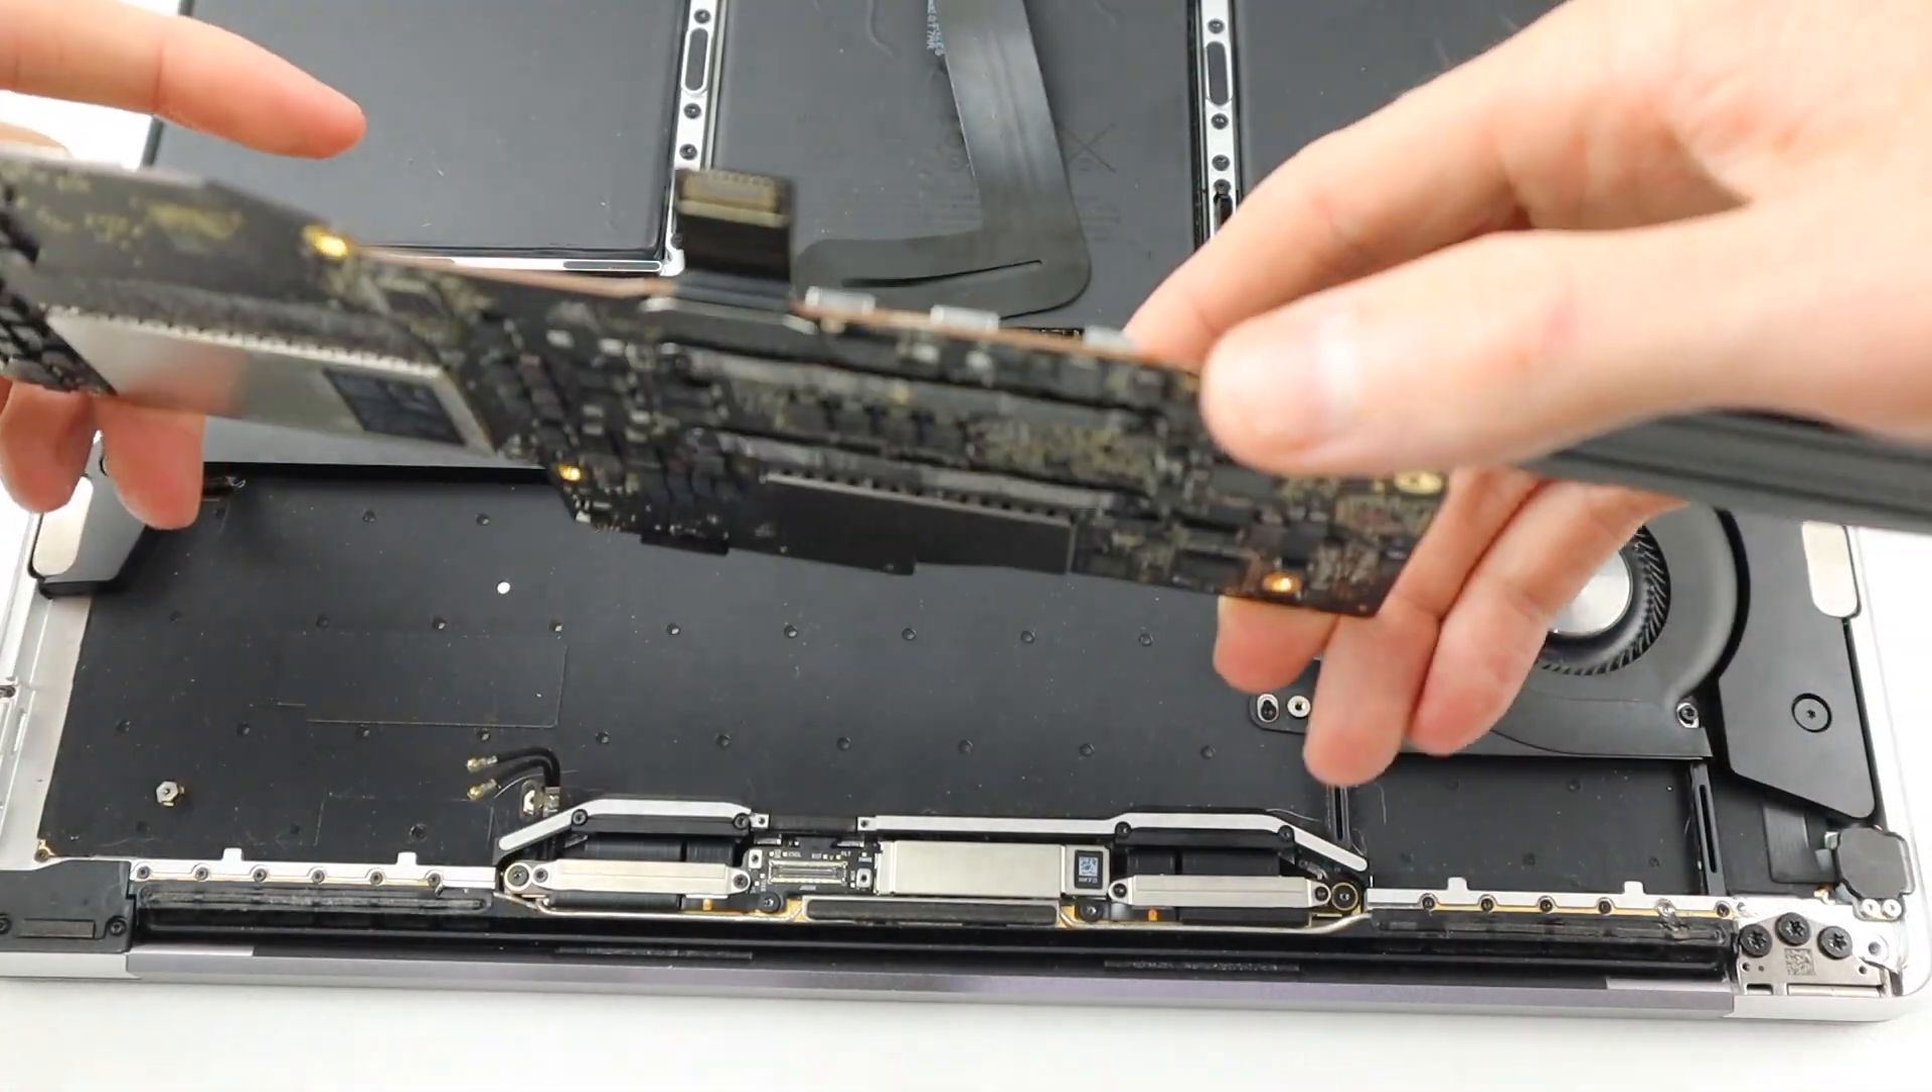With the logic board finally removed, we can take a closer look at it with some high resolution photos.